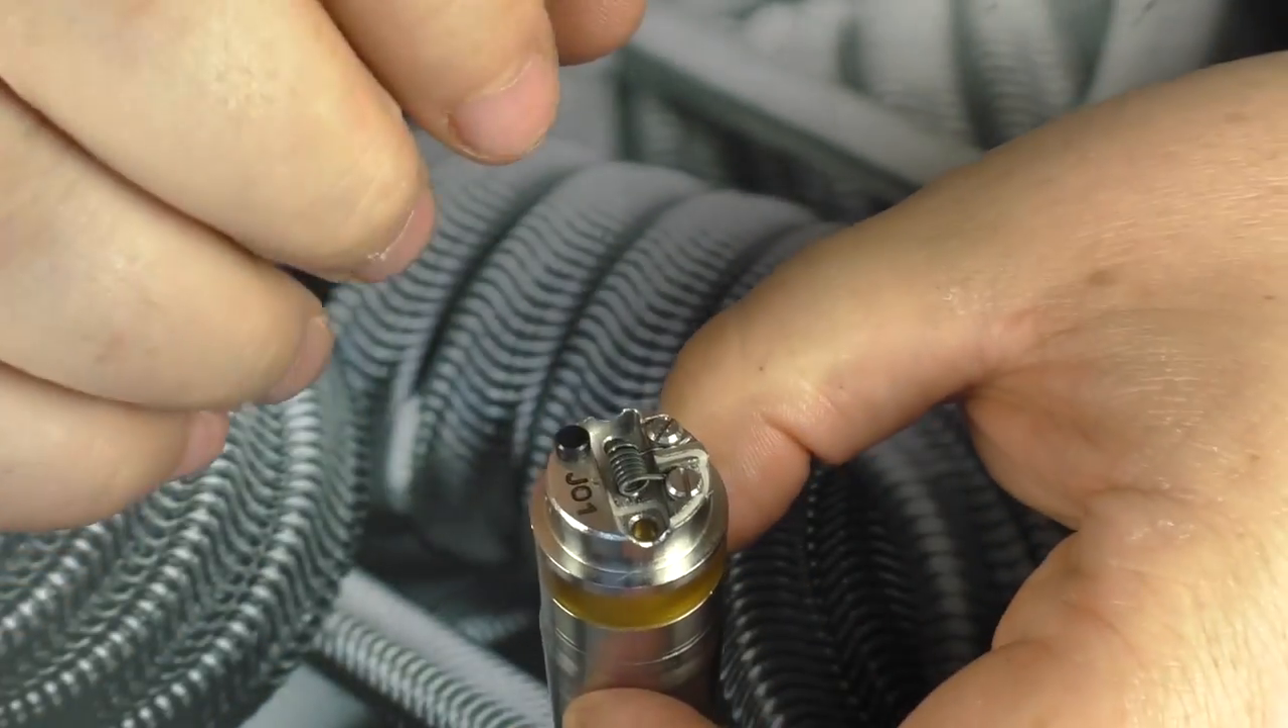I've popped that coil in there.